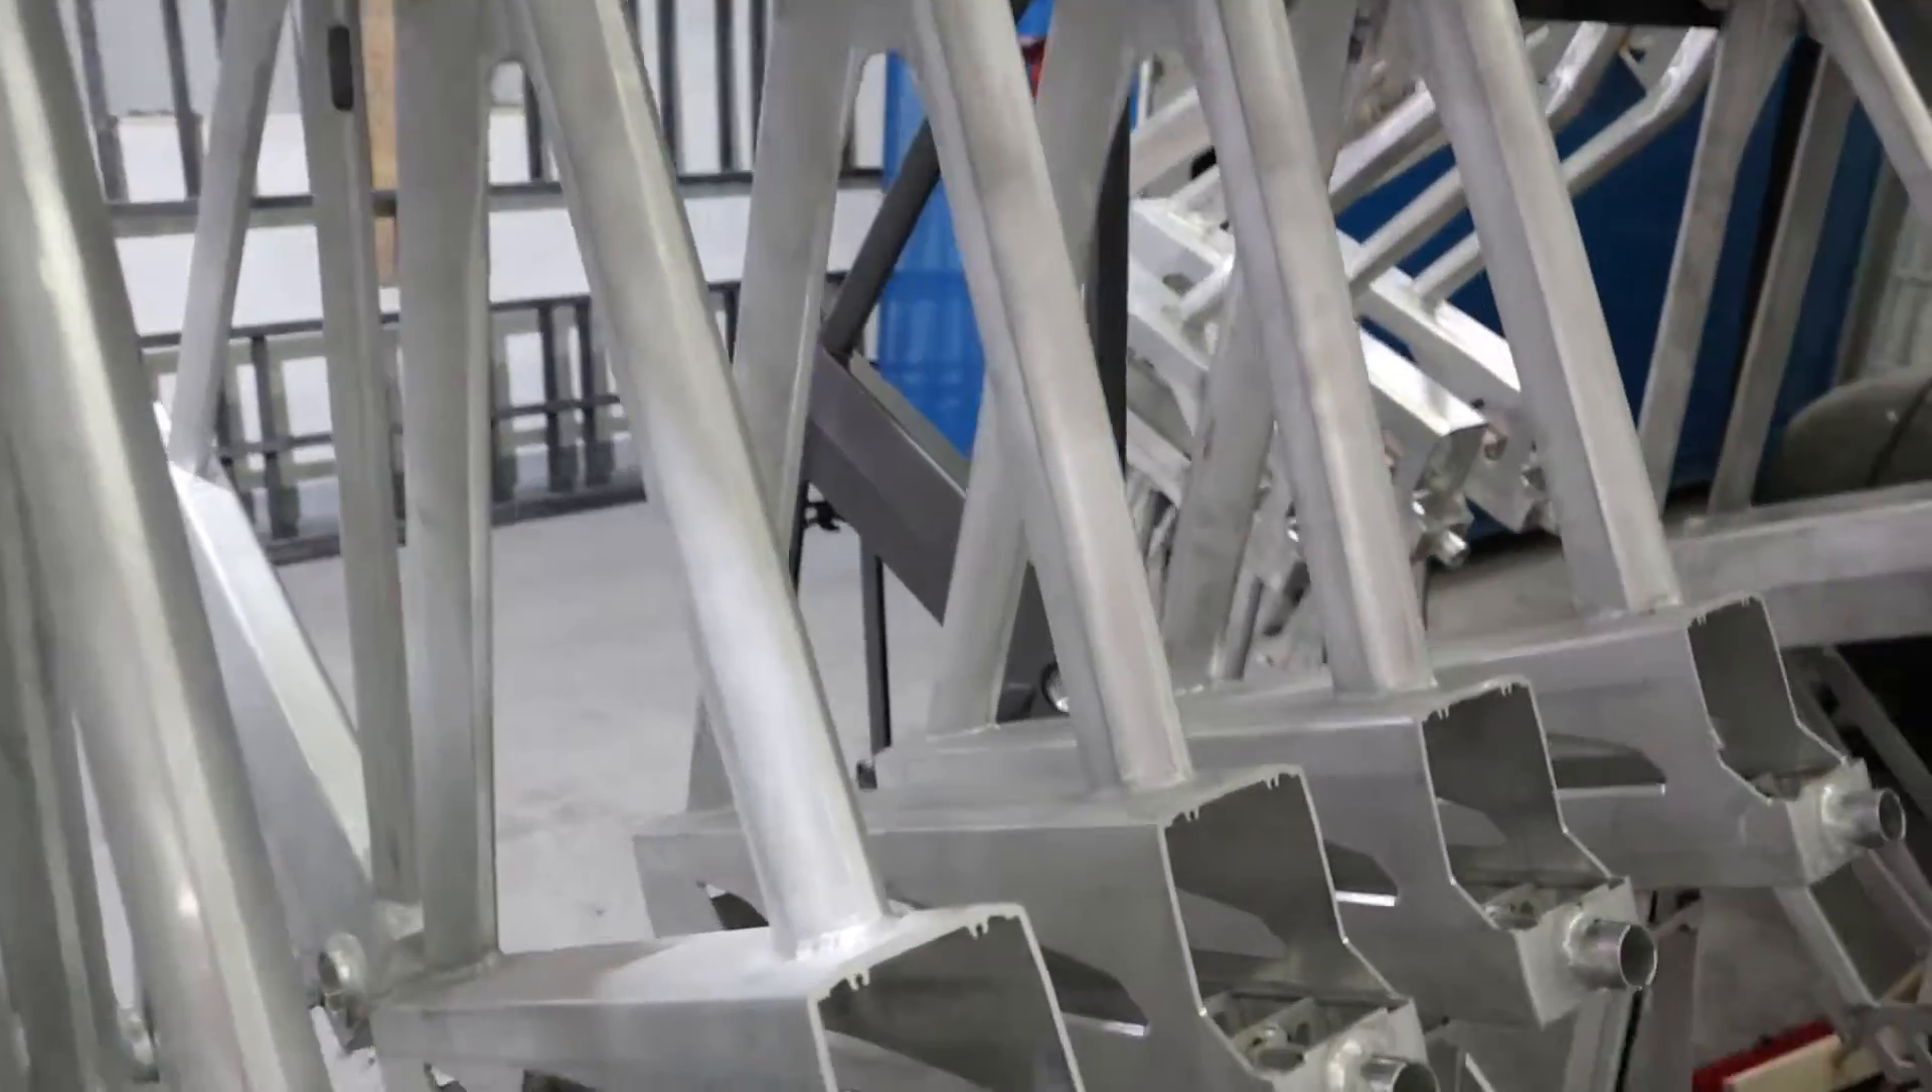Here is the finished product which is welded here together.